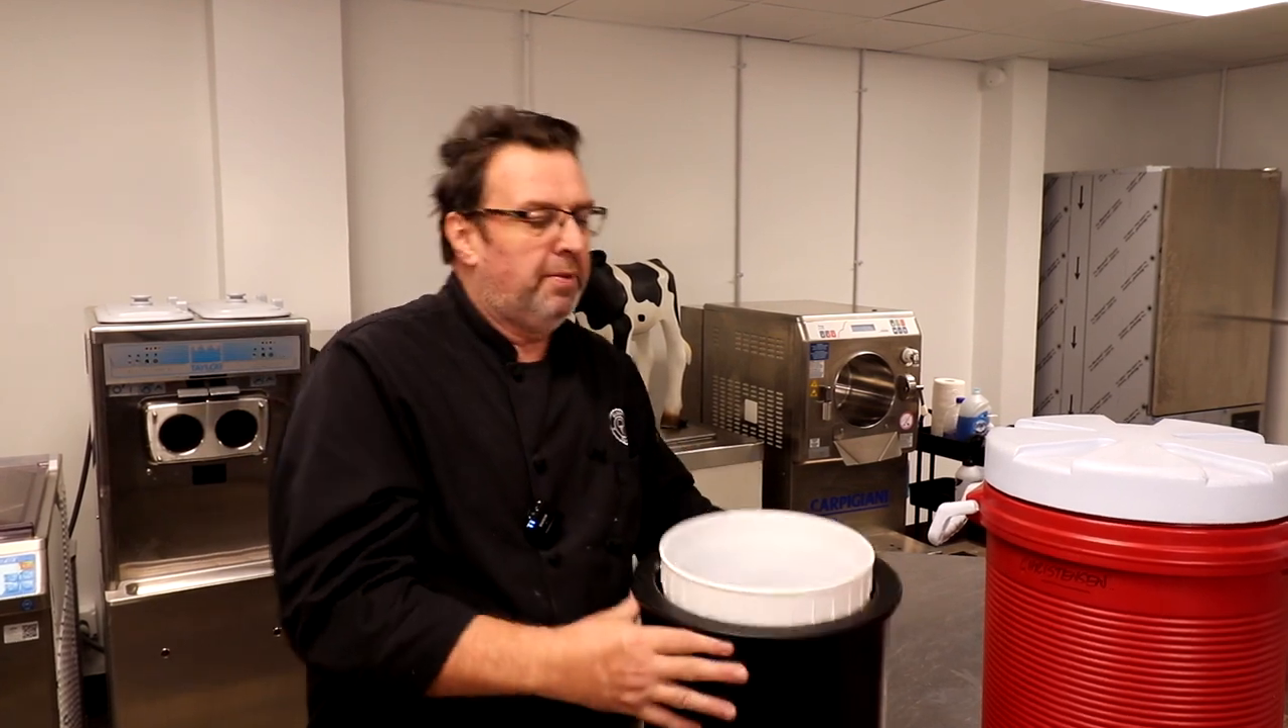If you see here the the bucket actually sits up a little bit higher than the actual crock.